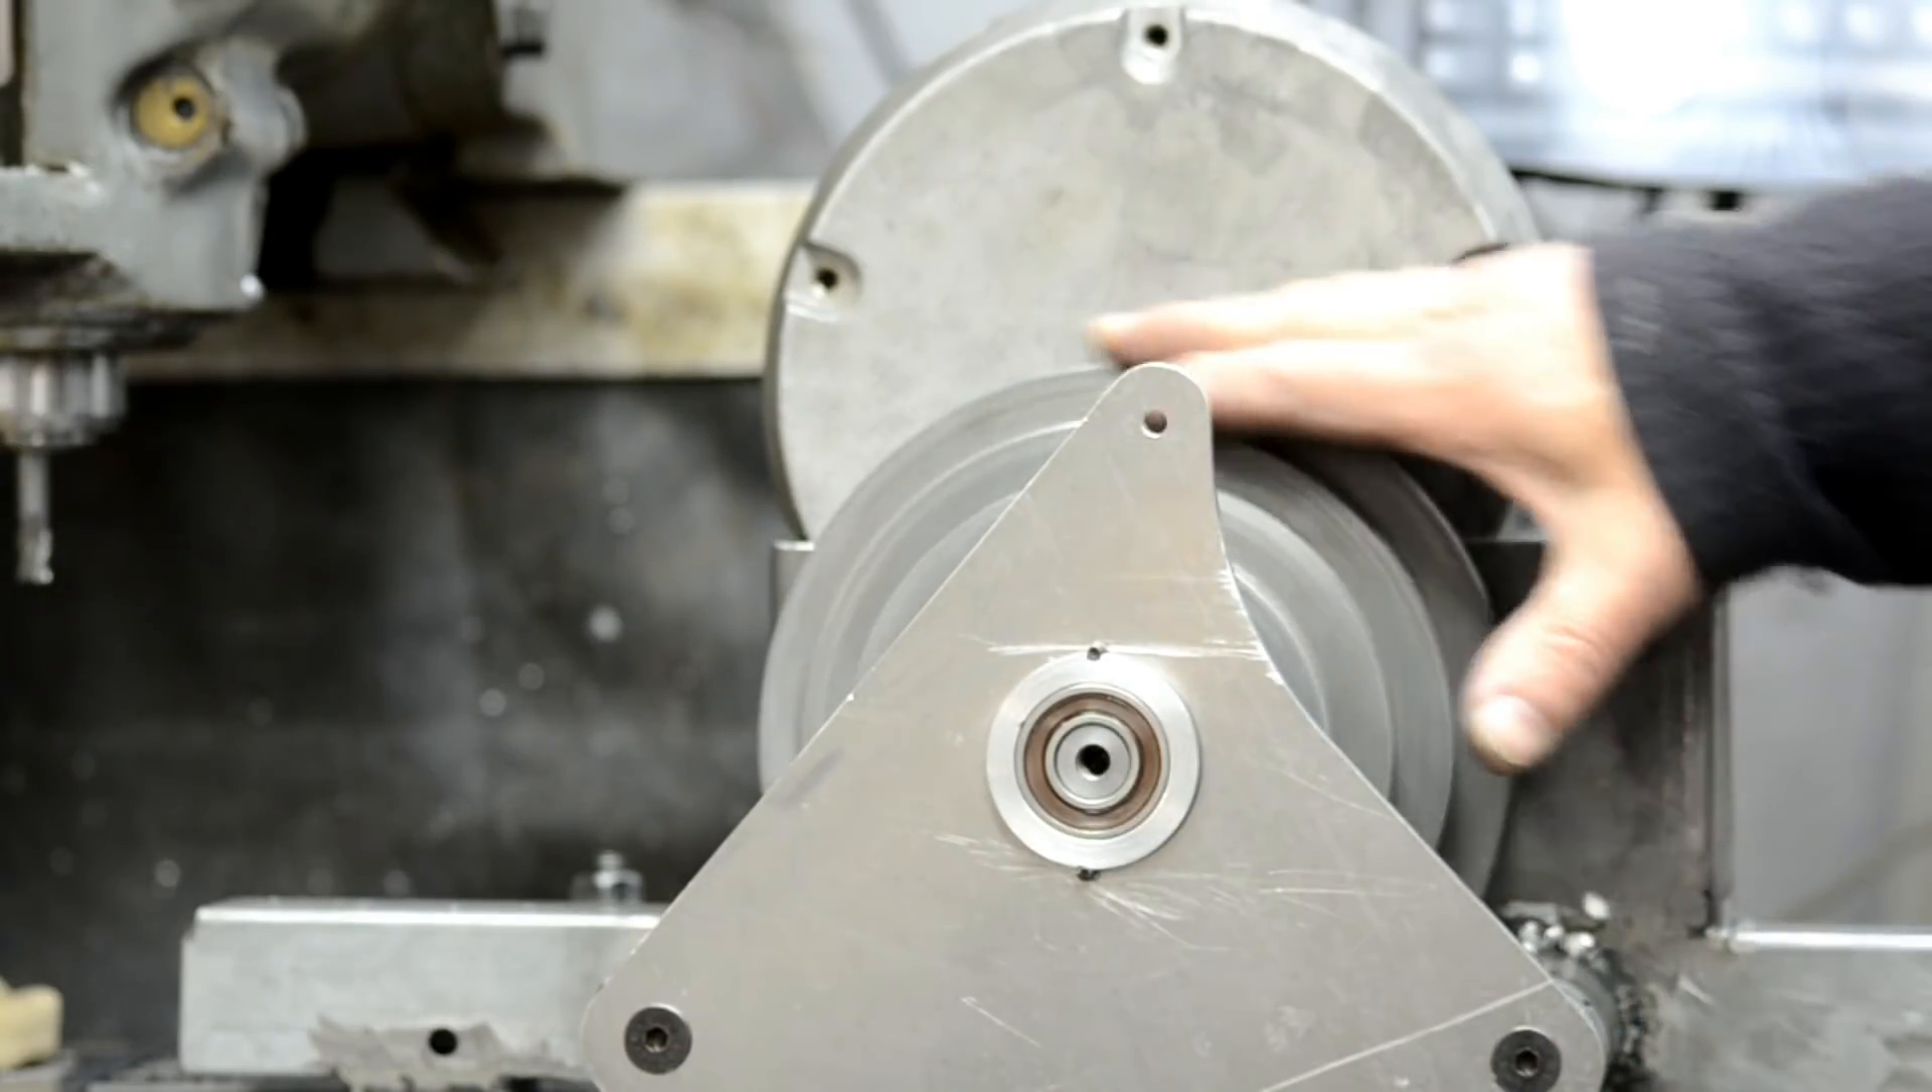The bearing bracket that we saw being made earlier has got the bearing fitted. It's bolted on over the shaft for the pulleys.